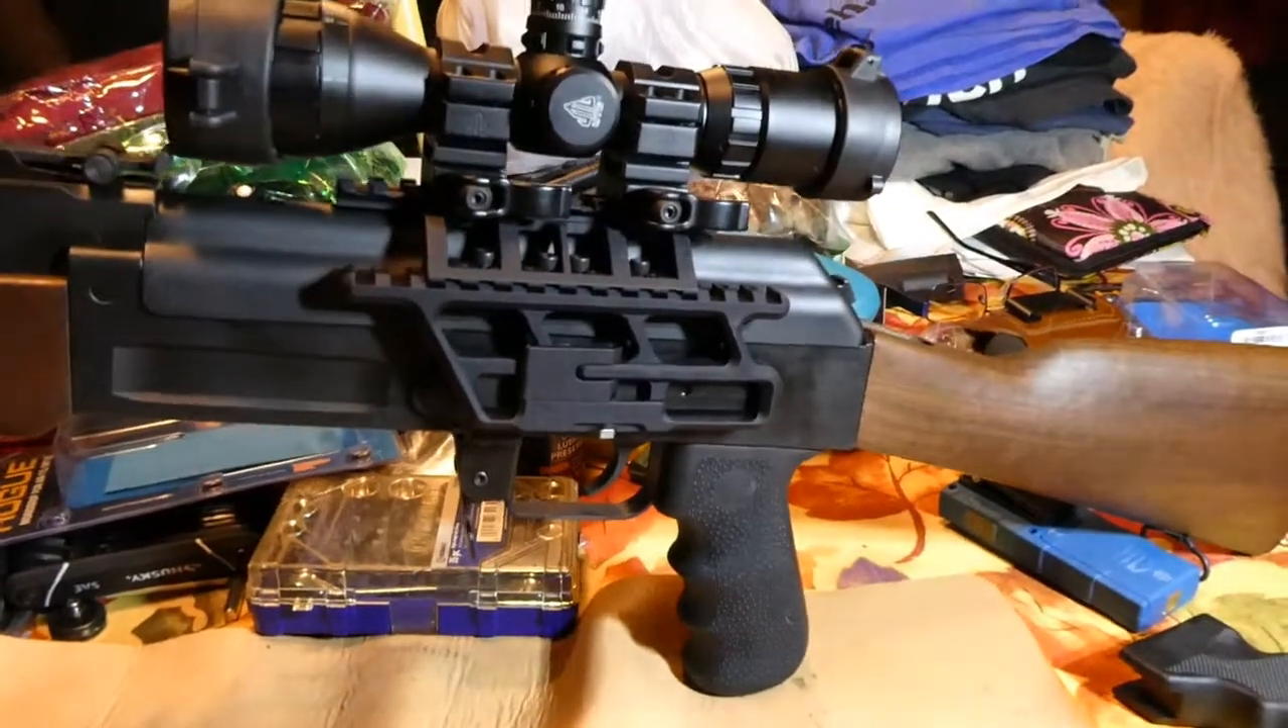And now we just put our scope mount back on. And it is a rifle again.